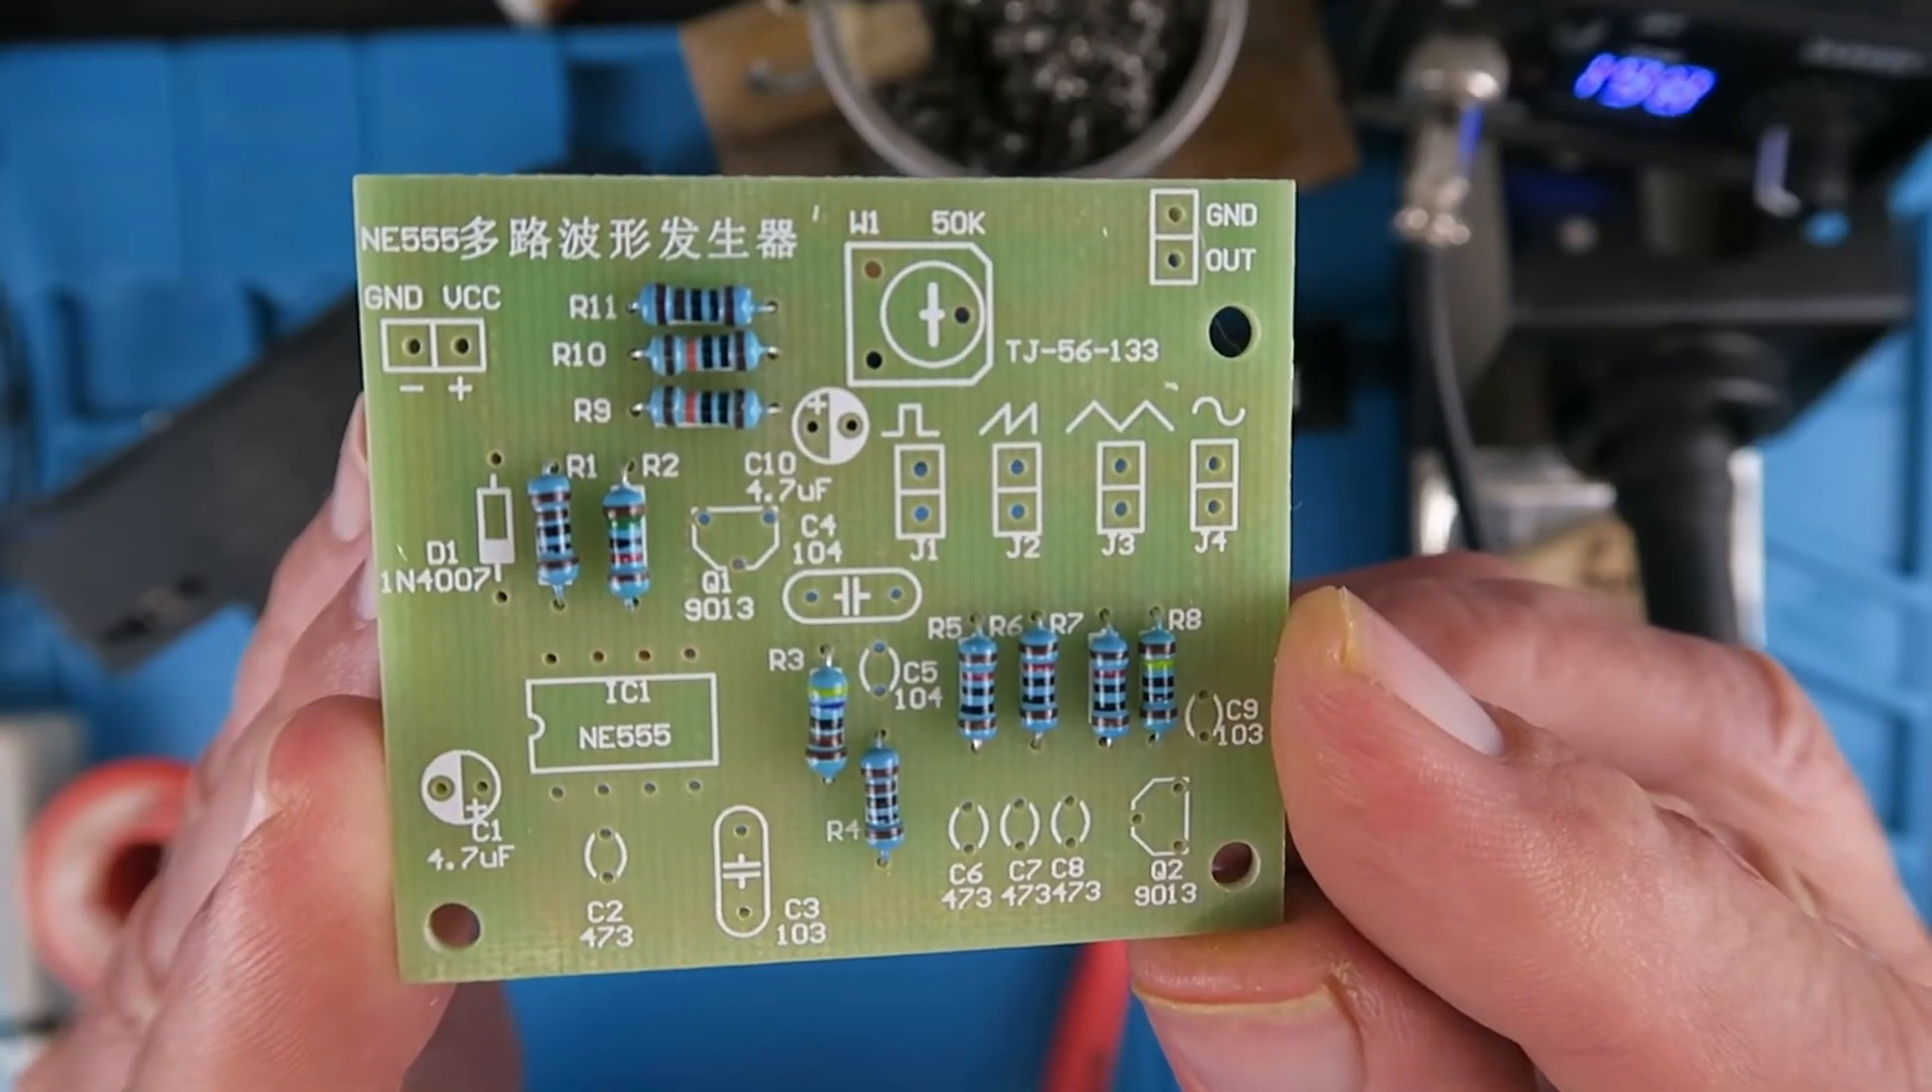All of the resistors are in place now, so now it's time to place the single diode.